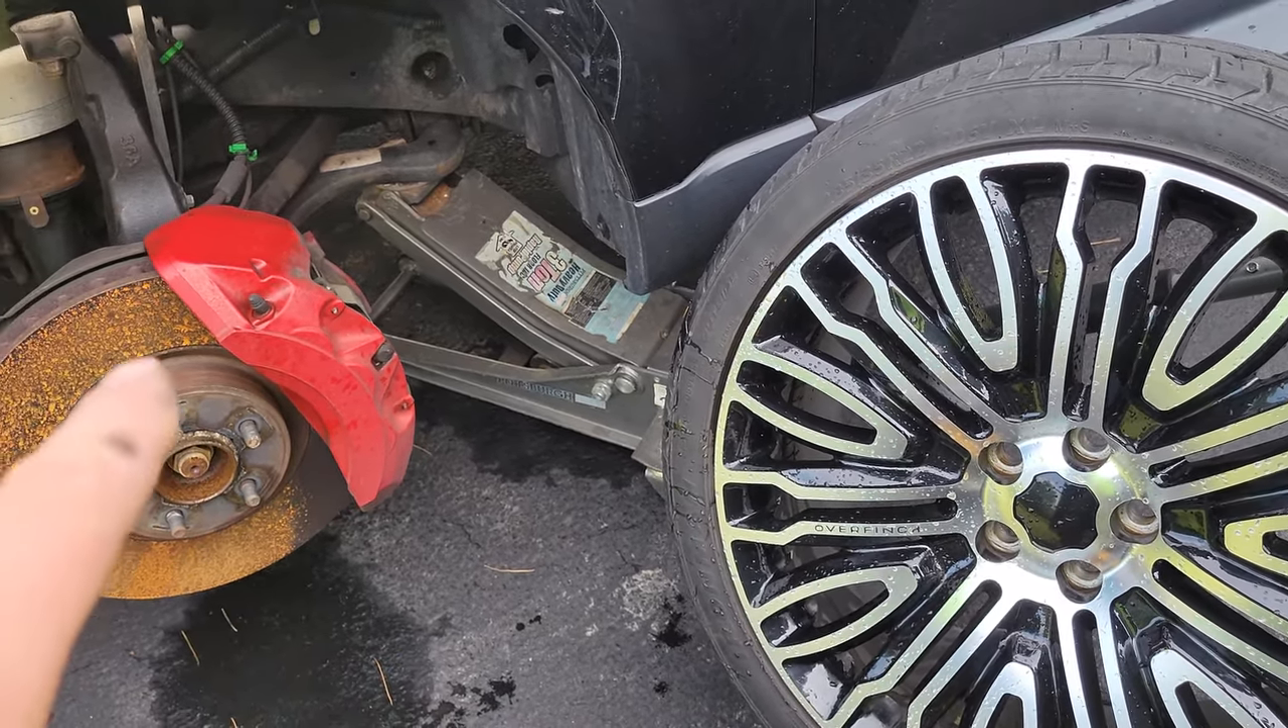Okay, so I got my wheel off.